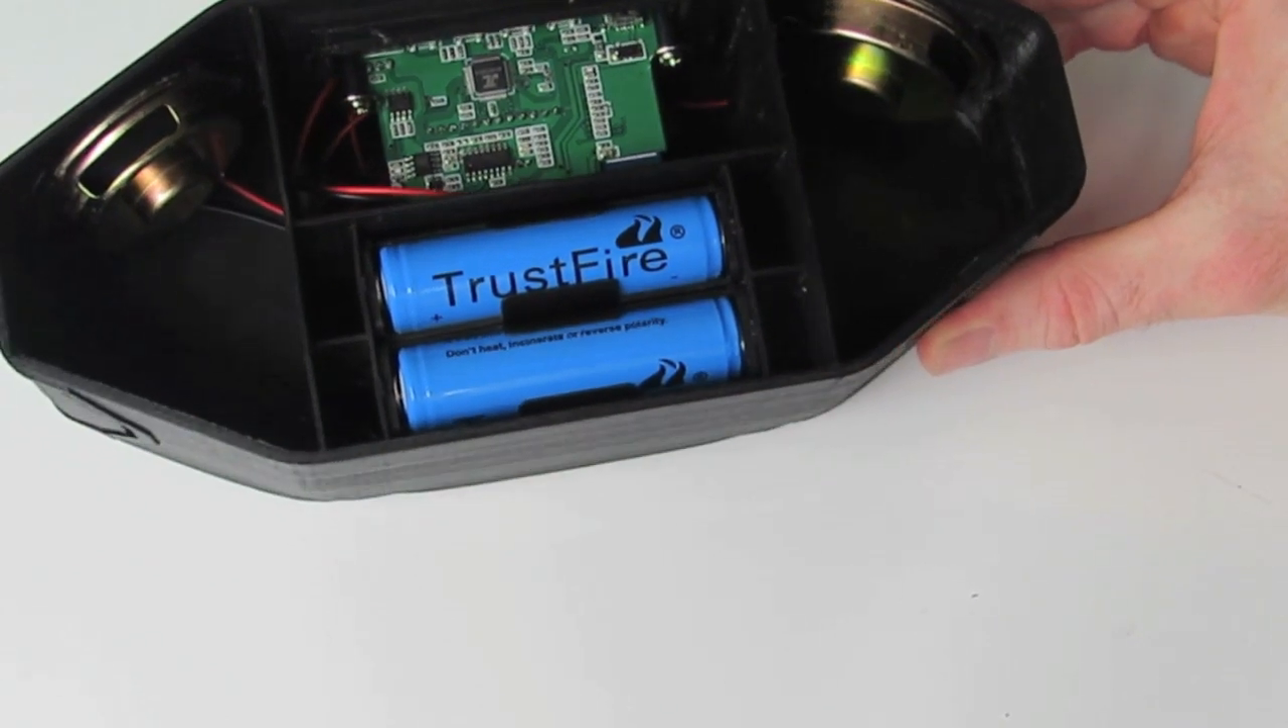We've got our speakers, battery holders and batteries, and our head unit, all inside our printed case.